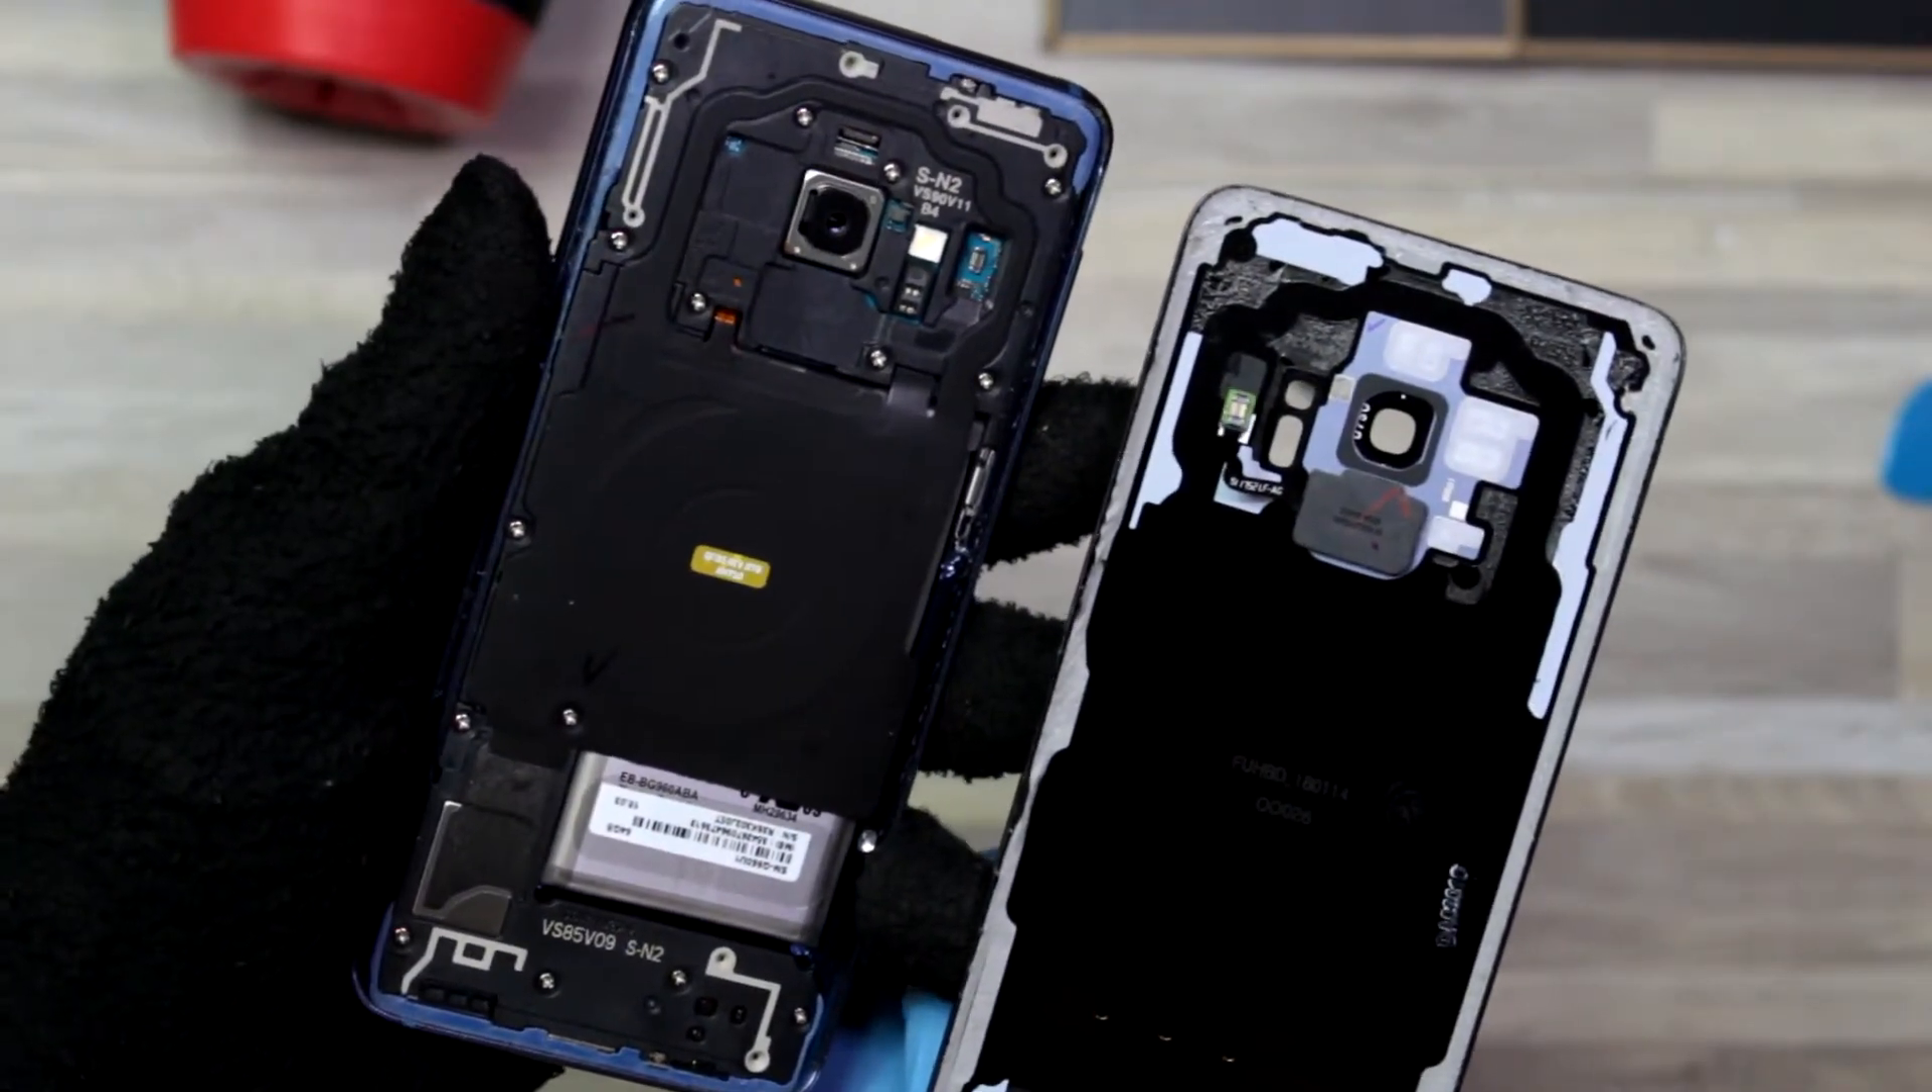I have successfully removed the back glass without cracking it.